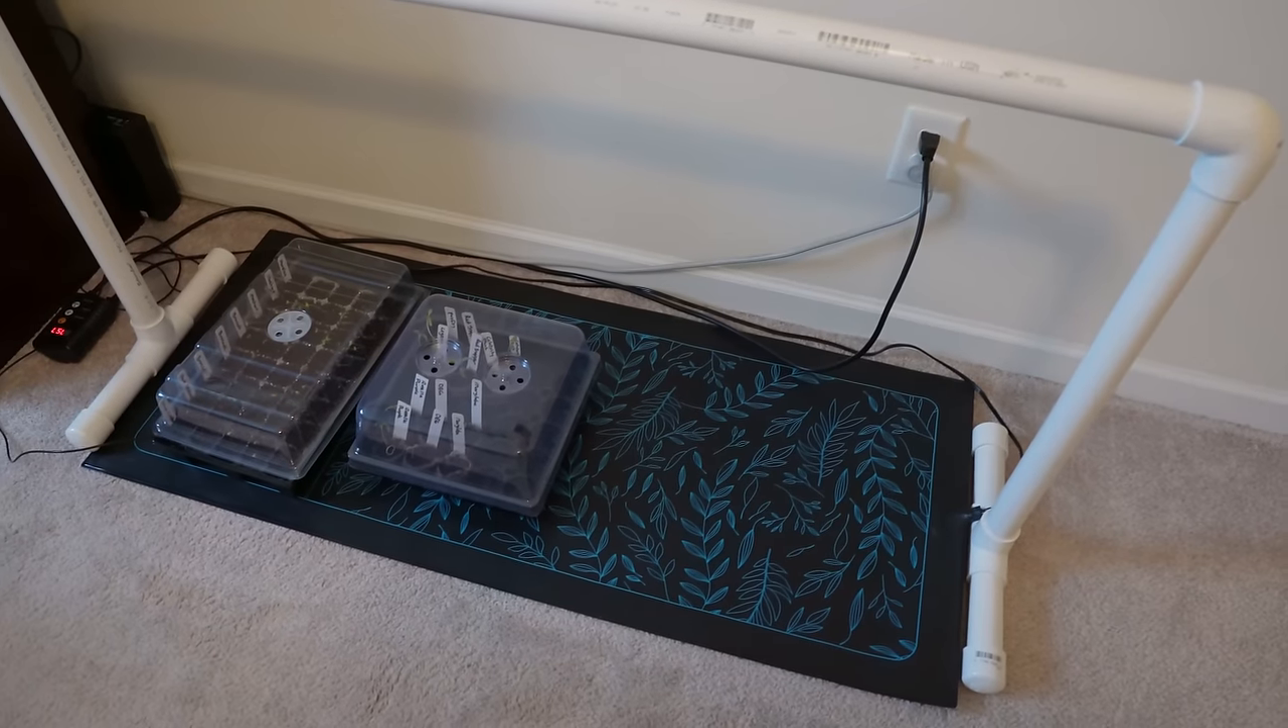And there is the grow light stand all set up on top of my seedling heating mat.